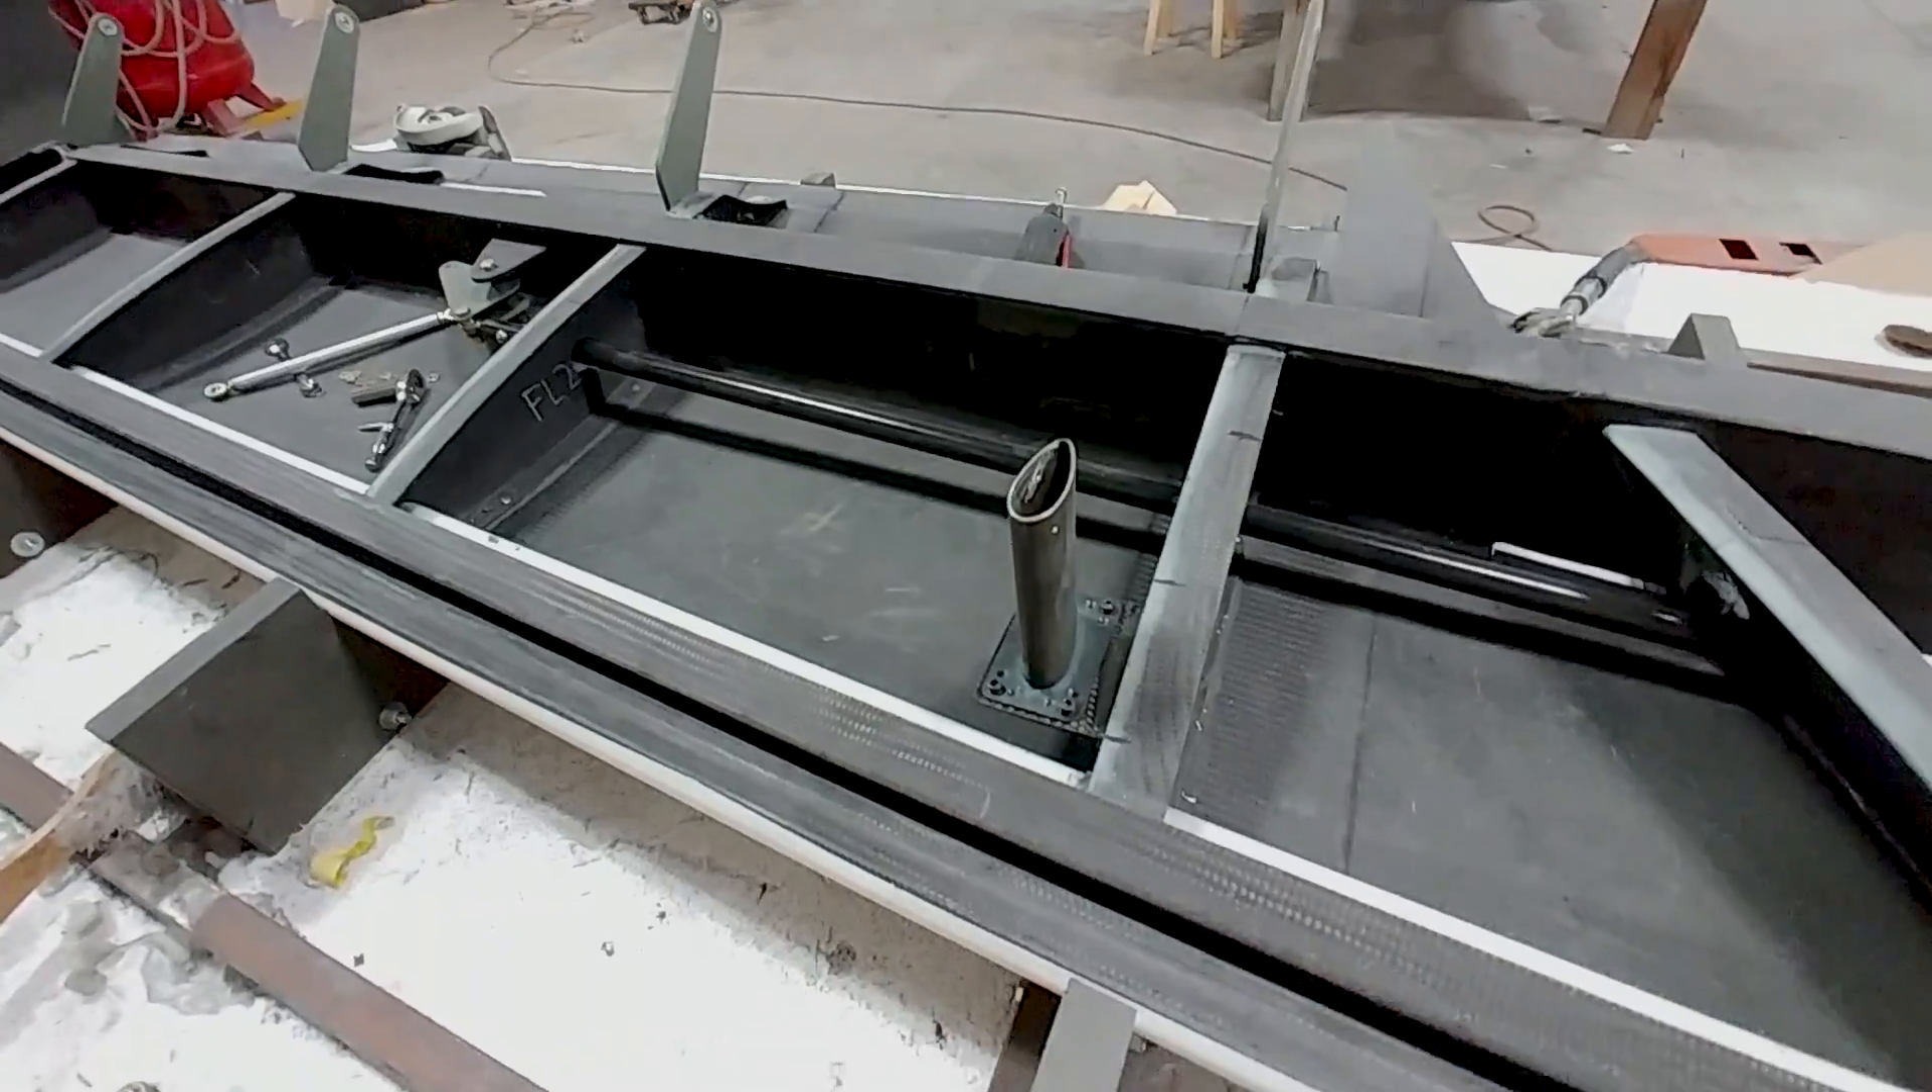There's the mounting there for the pitot tube you can see it just mounted to one of the ribs there on the bracket that we got.